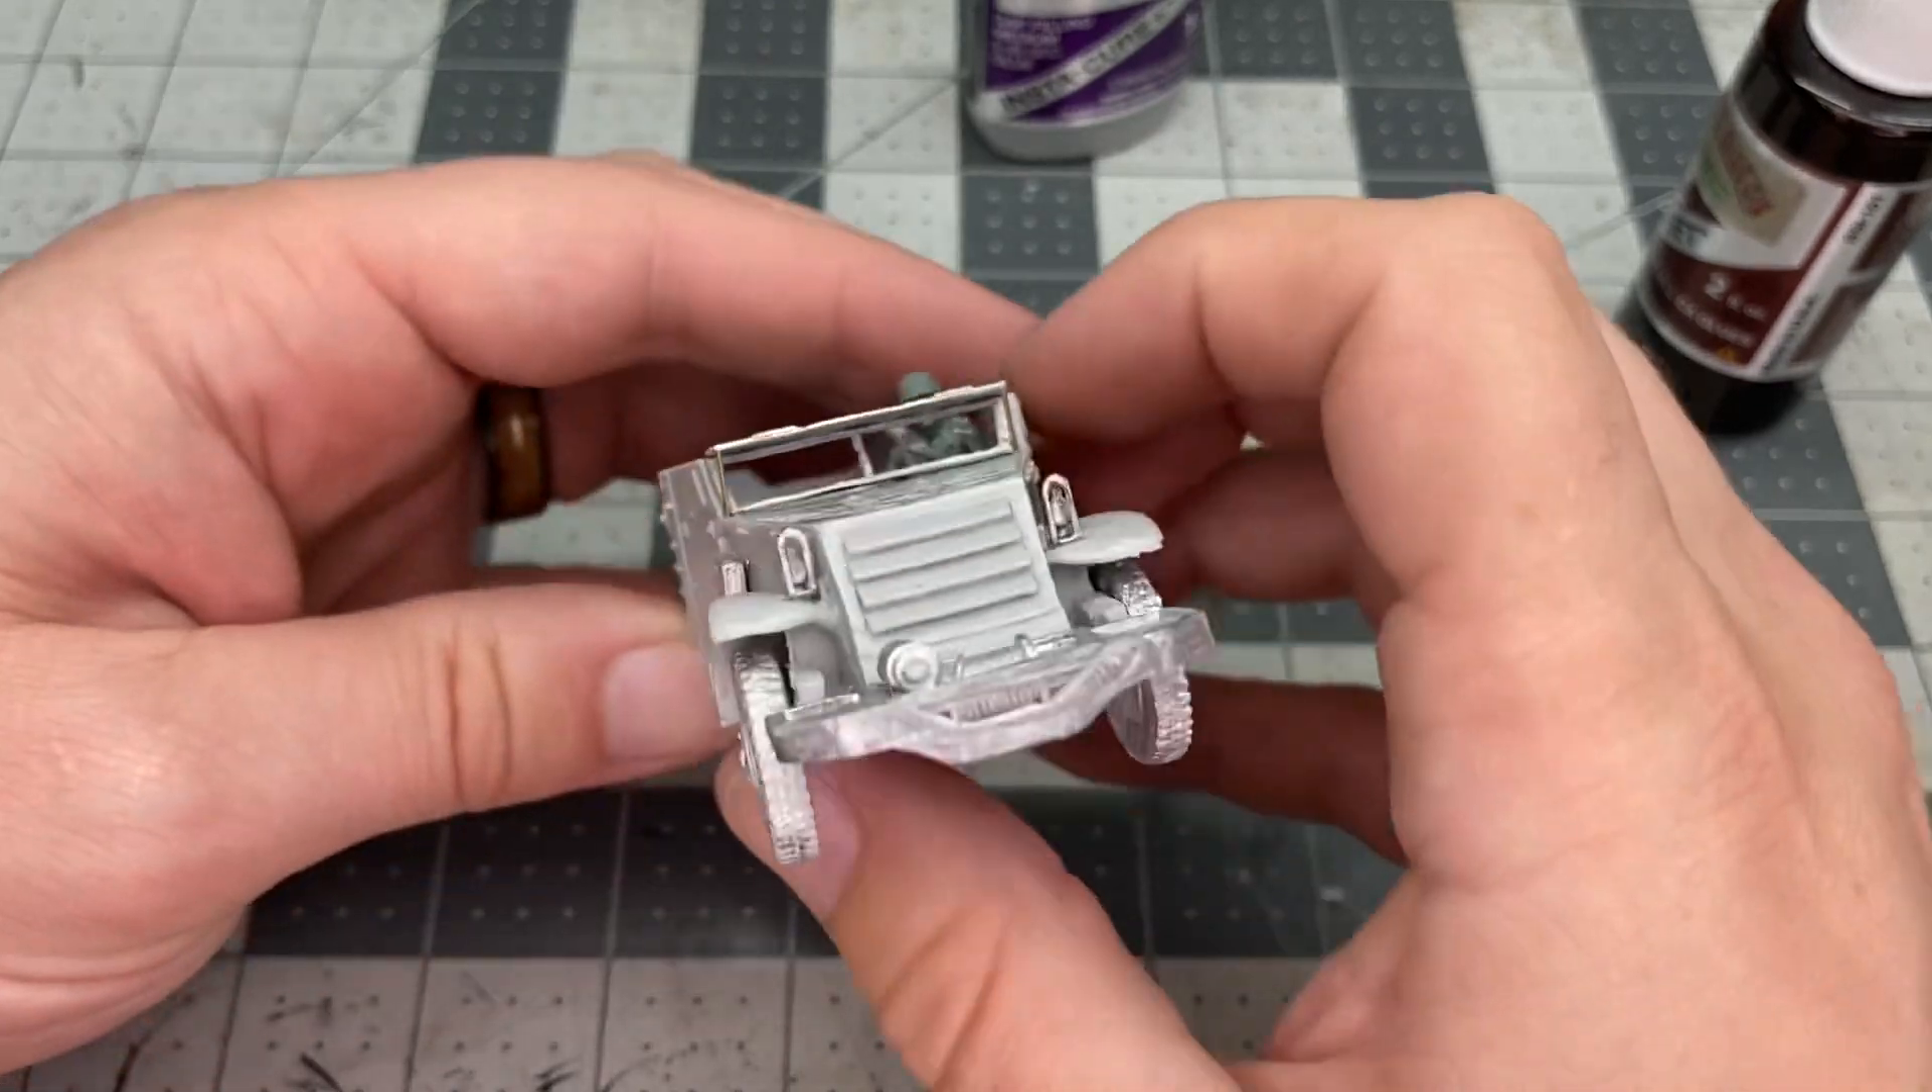So, there's the main hull all assembled.